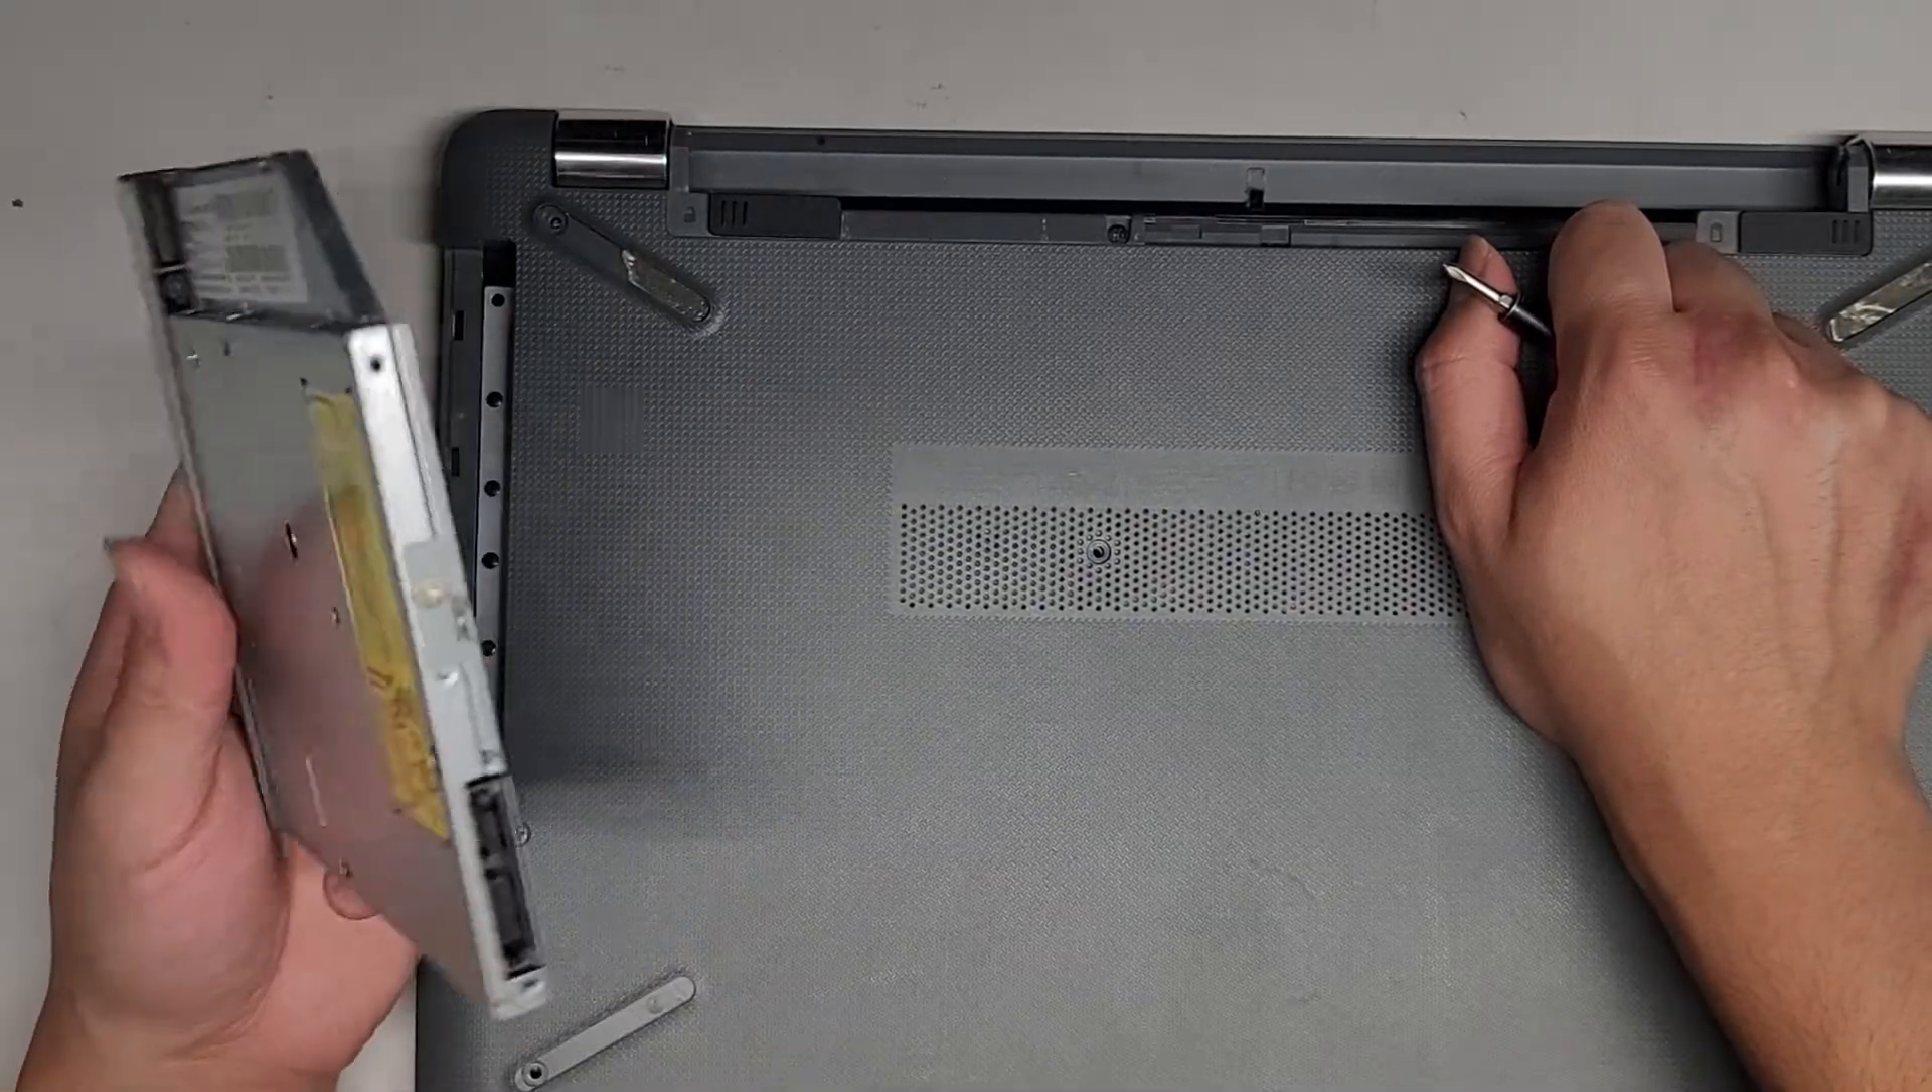You can see we got the optical drive out.